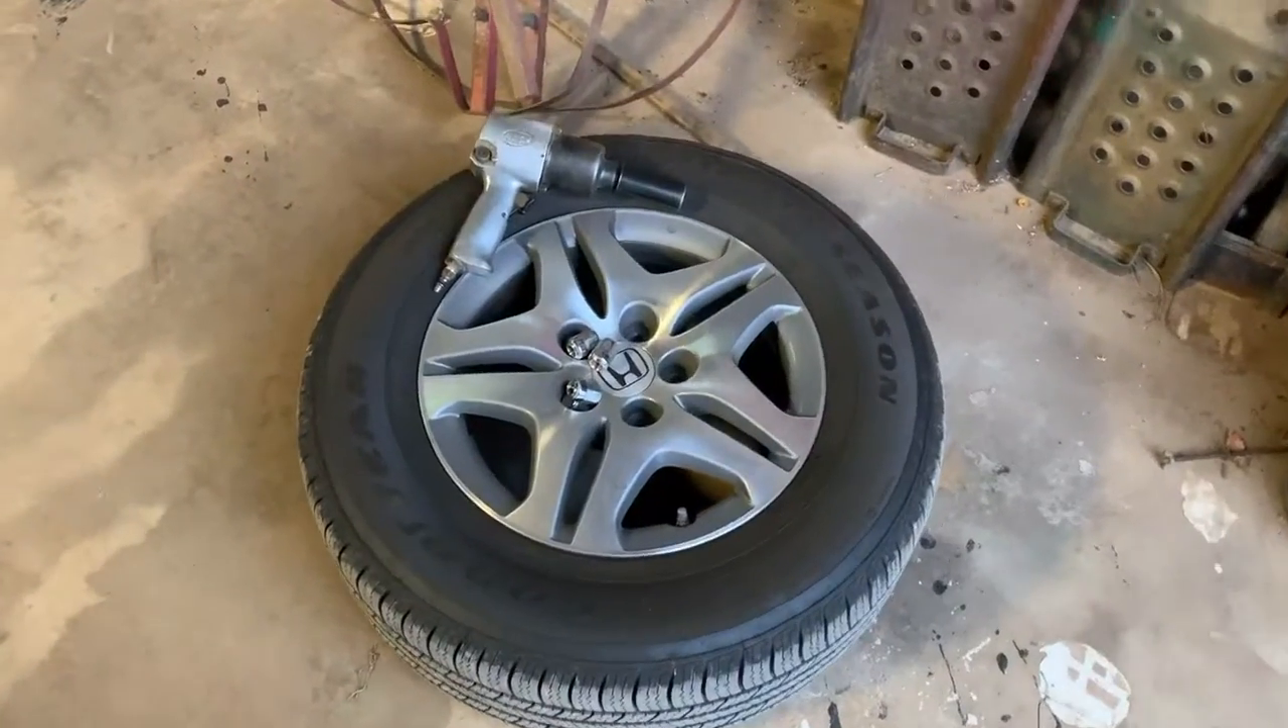Yeah so we got the tire off.